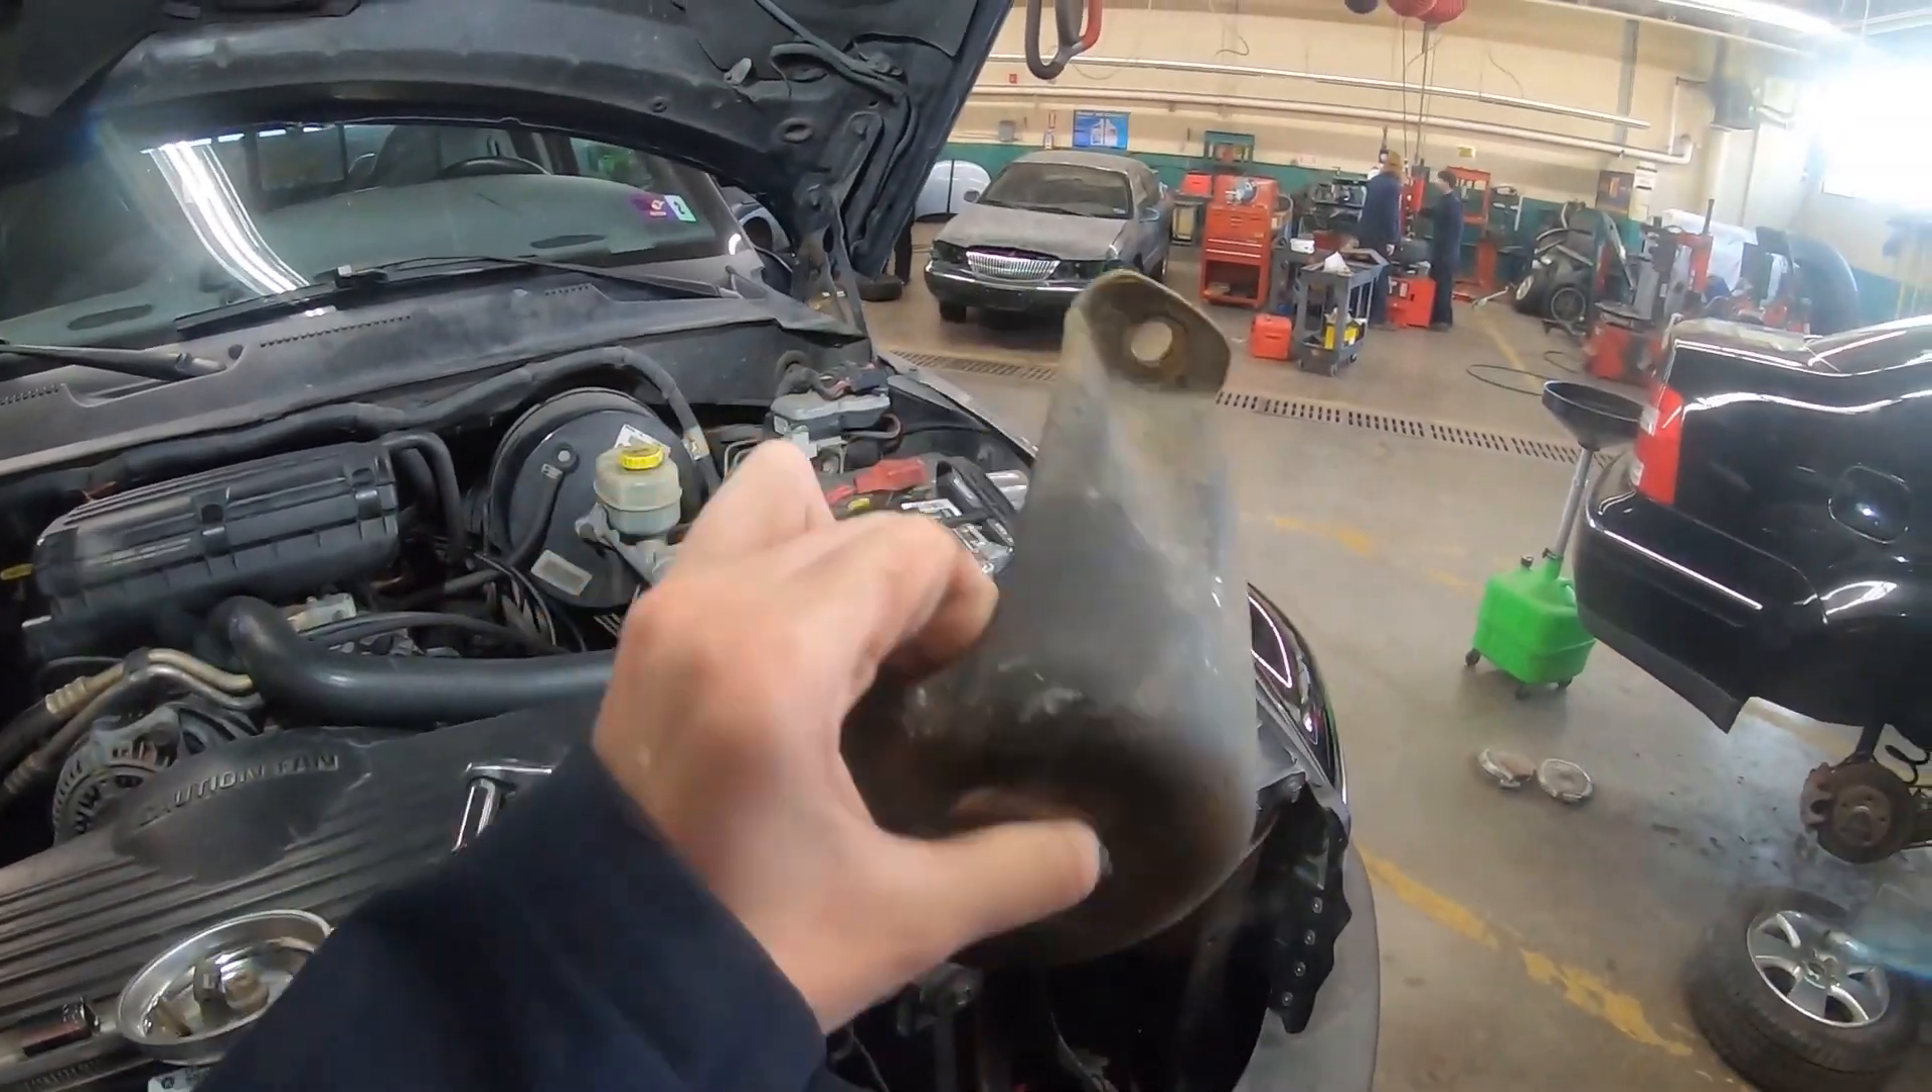So we've got the bracket off with the three bolts.